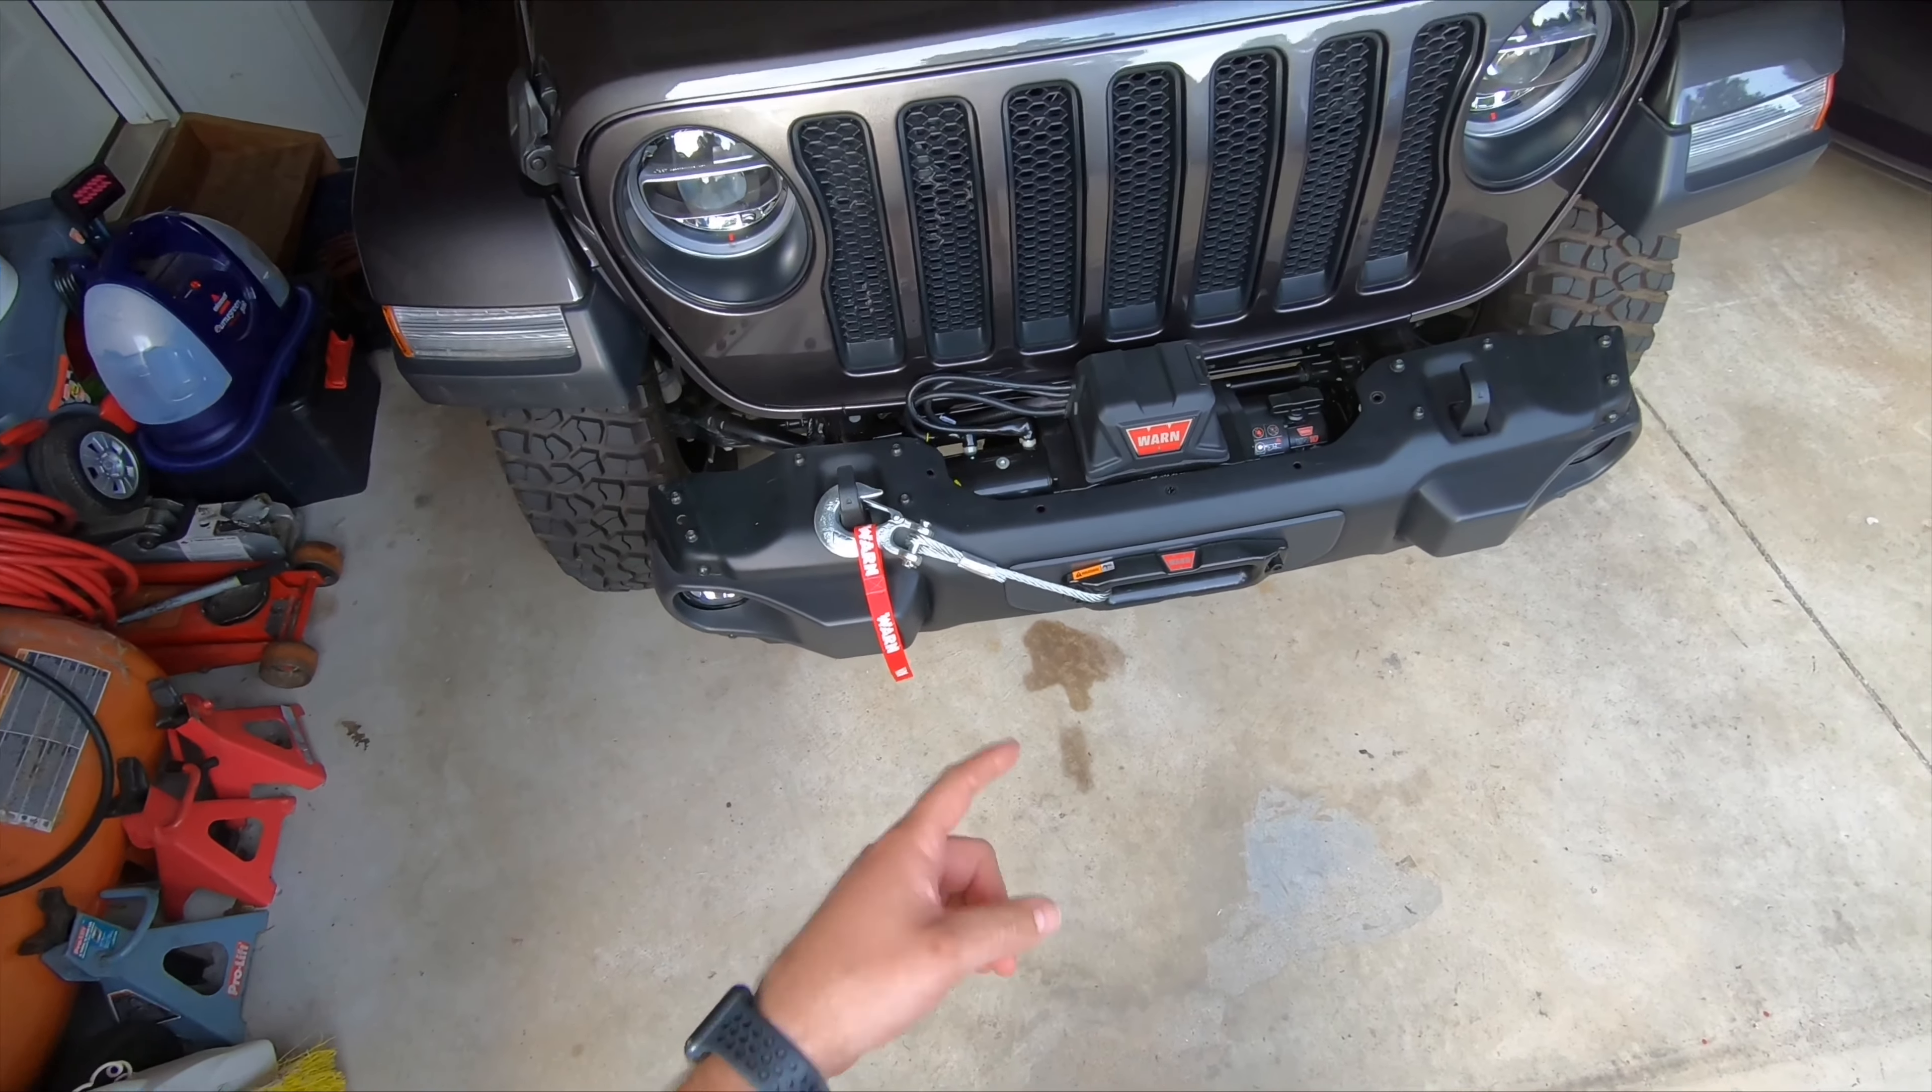We've got our winch installed.